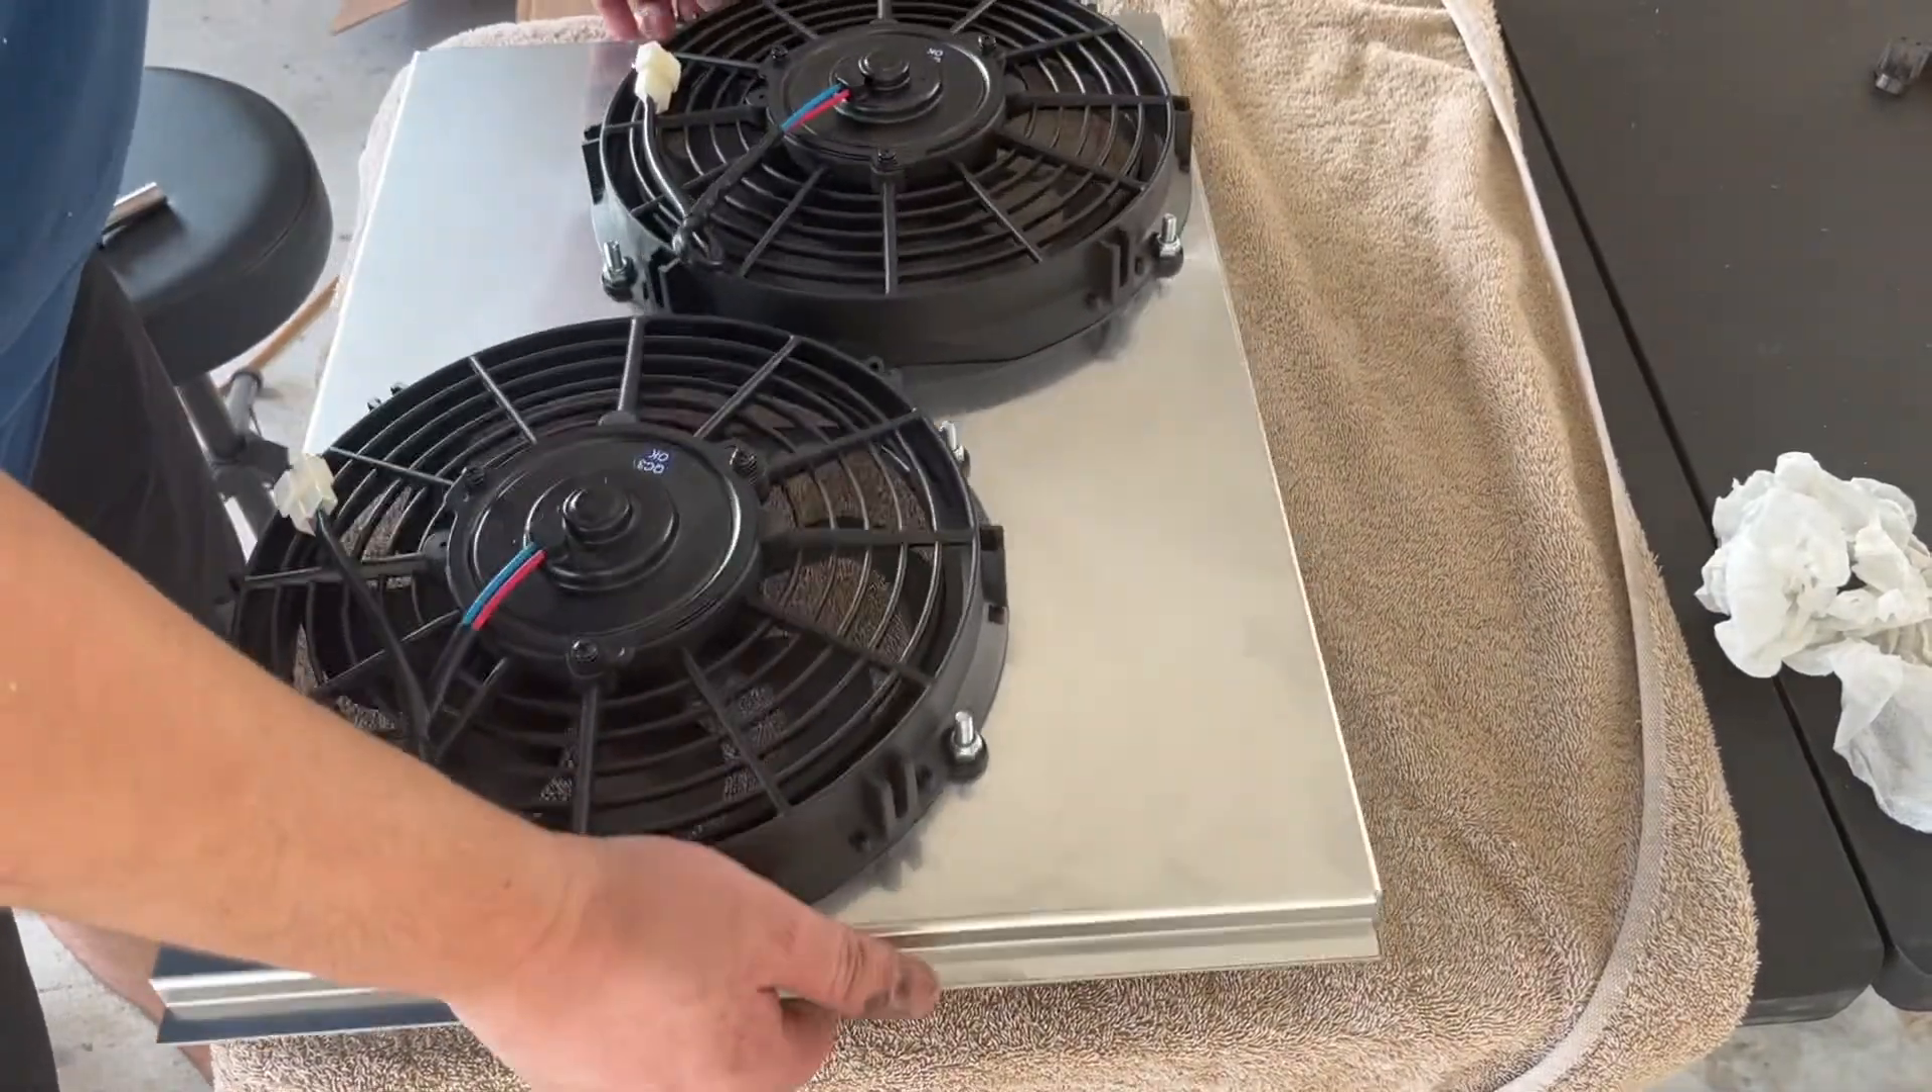I just finished bolting on the electric fans onto the aluminum shroud.